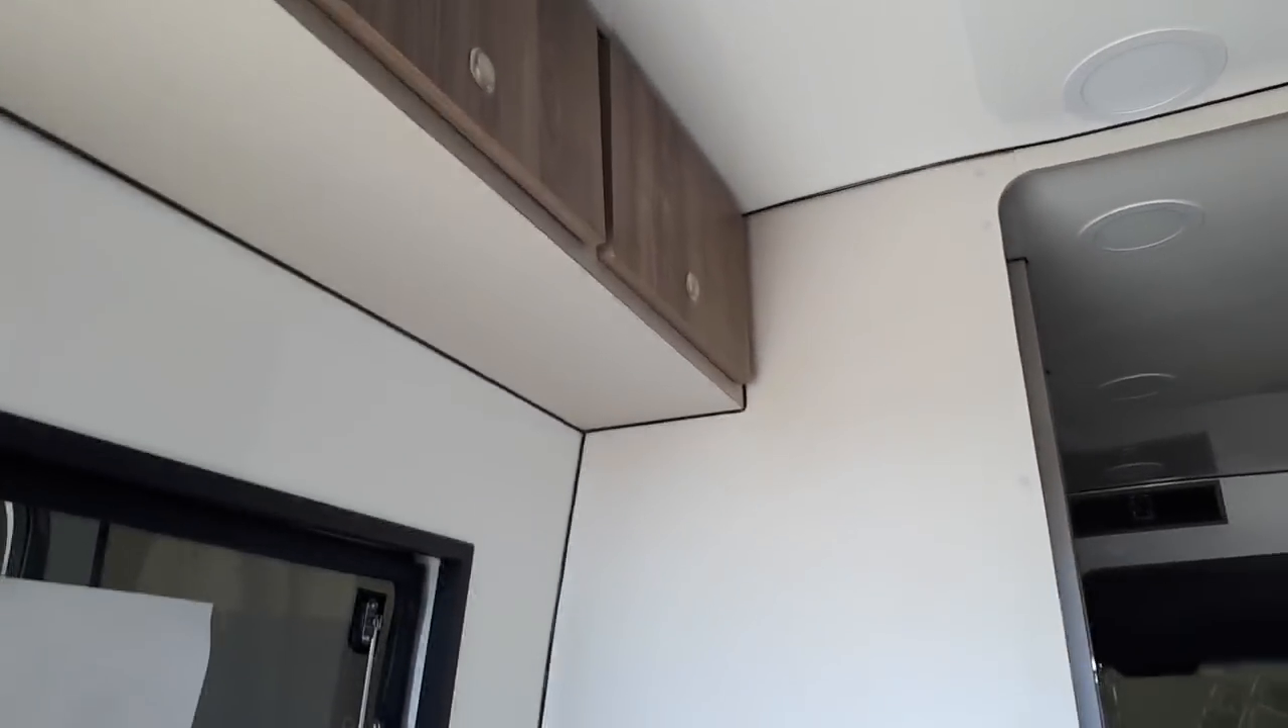Lá em cima já estão com todas as portinhas já prontas, colocadas, instaladas.